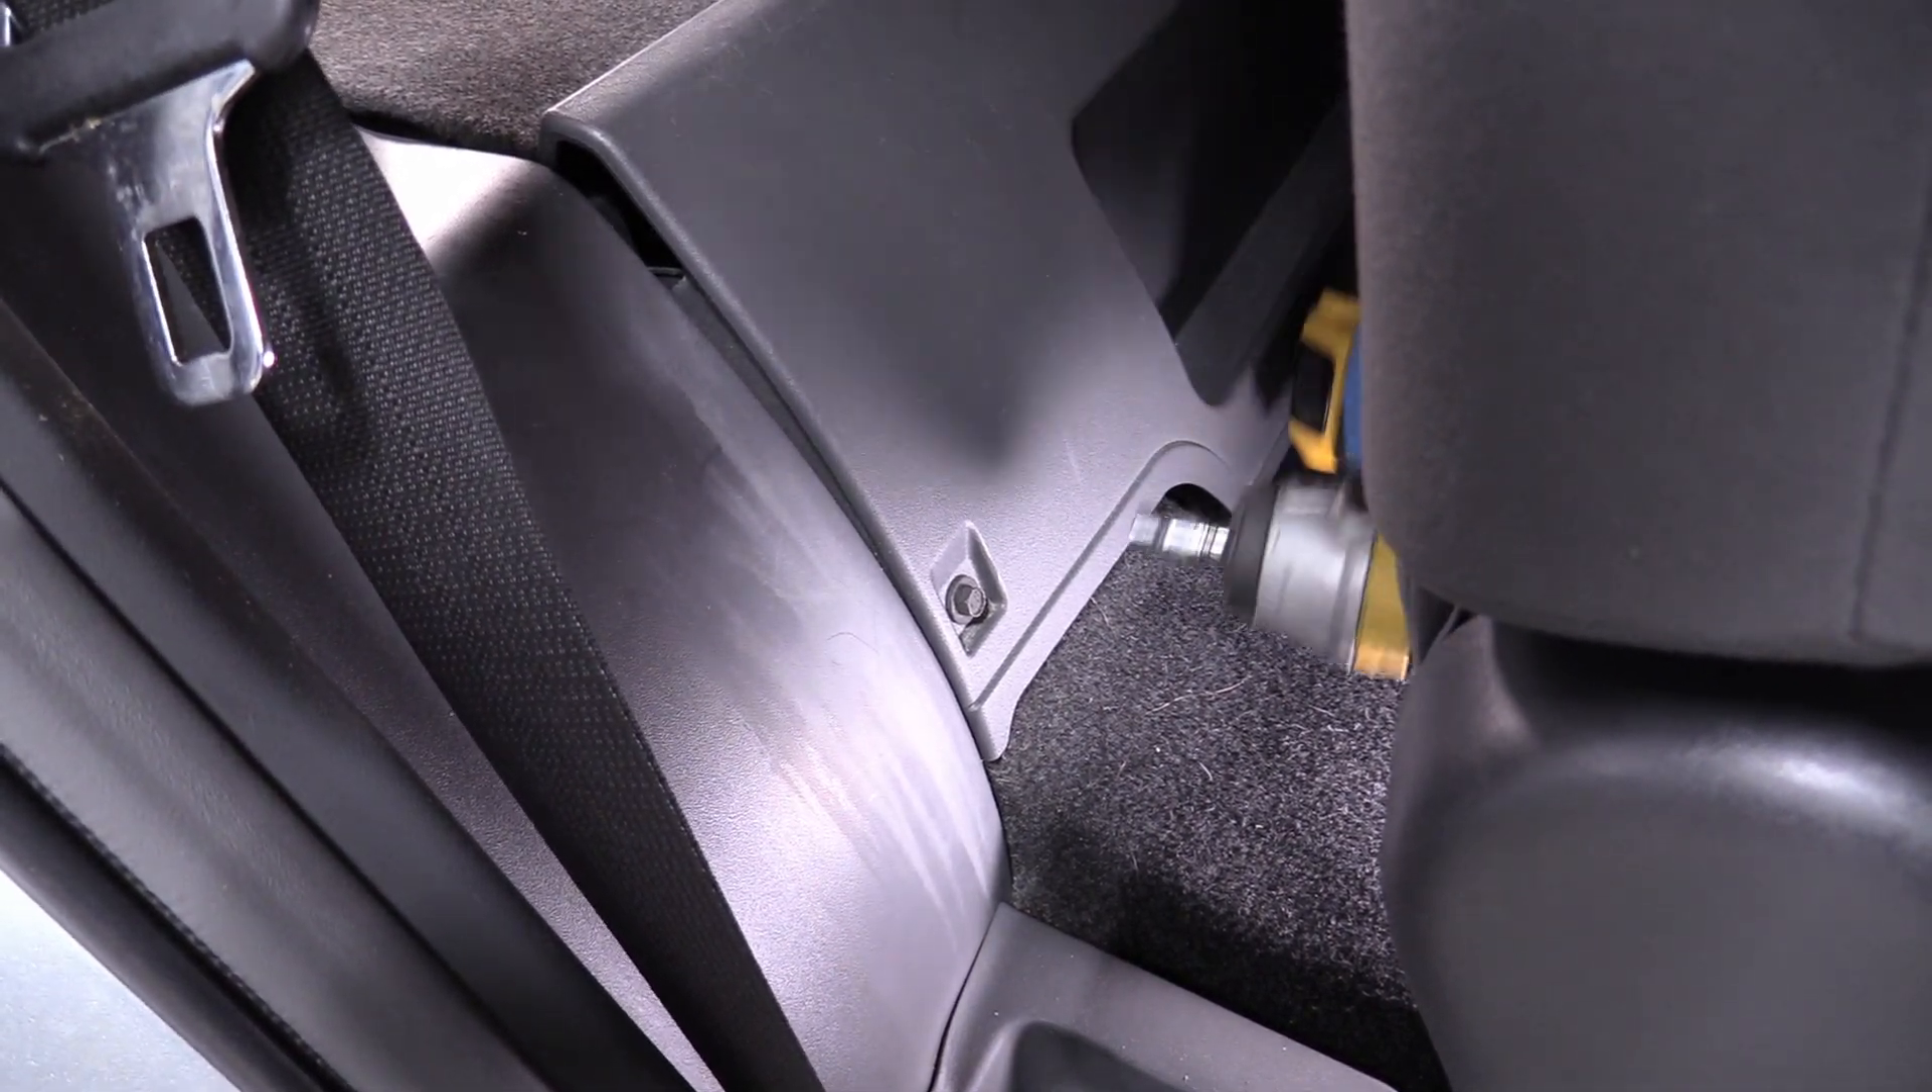So it looks like back here behind the rear seats on the passenger side only there's a 10 millimeter bolt that needs to be removed.